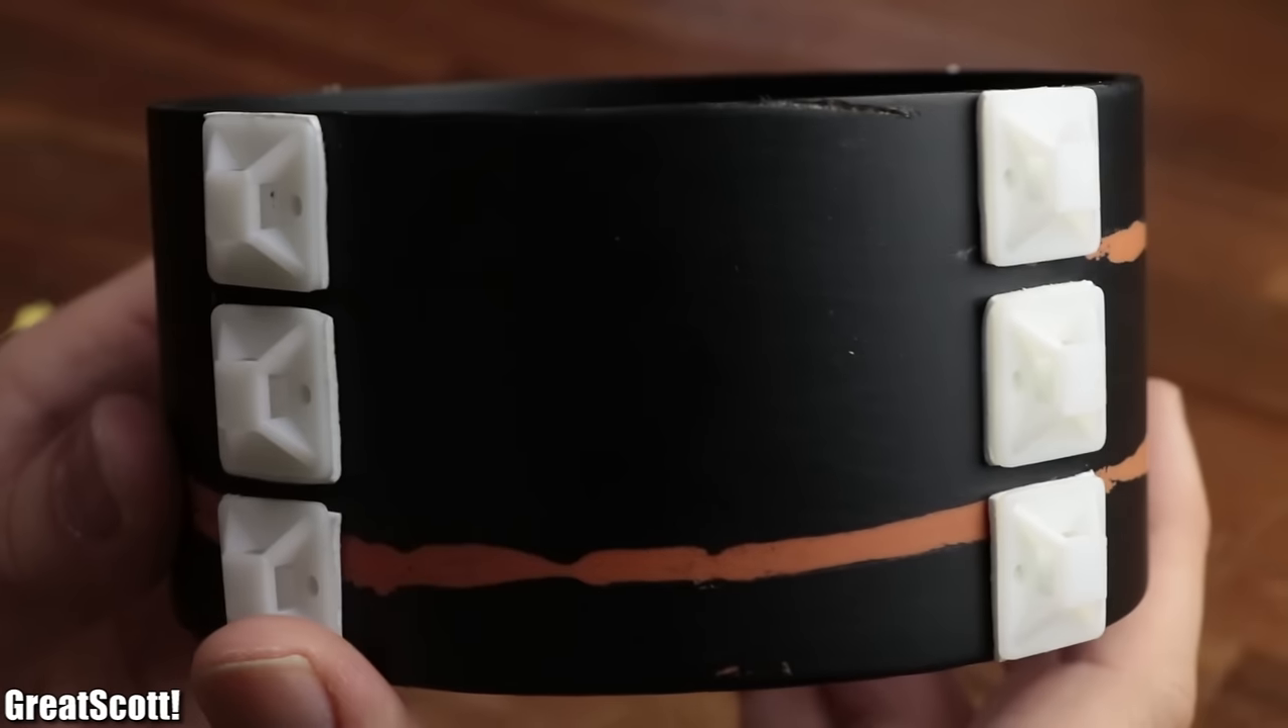To solve this problem, I utilized cable mounts, which I secured, in pairs of three in a row, with a distance, of 90 degrees, all around the circle.